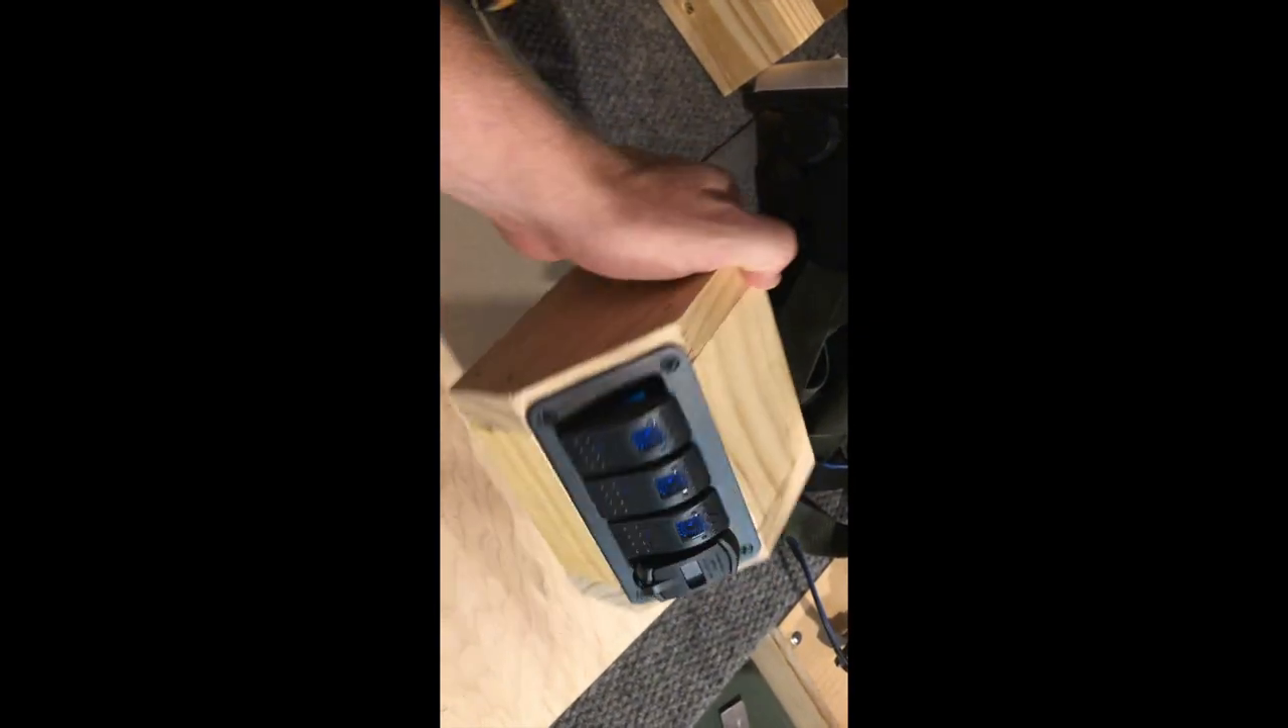All right I got the switch panel screwed in for the first test fit and it looks good.